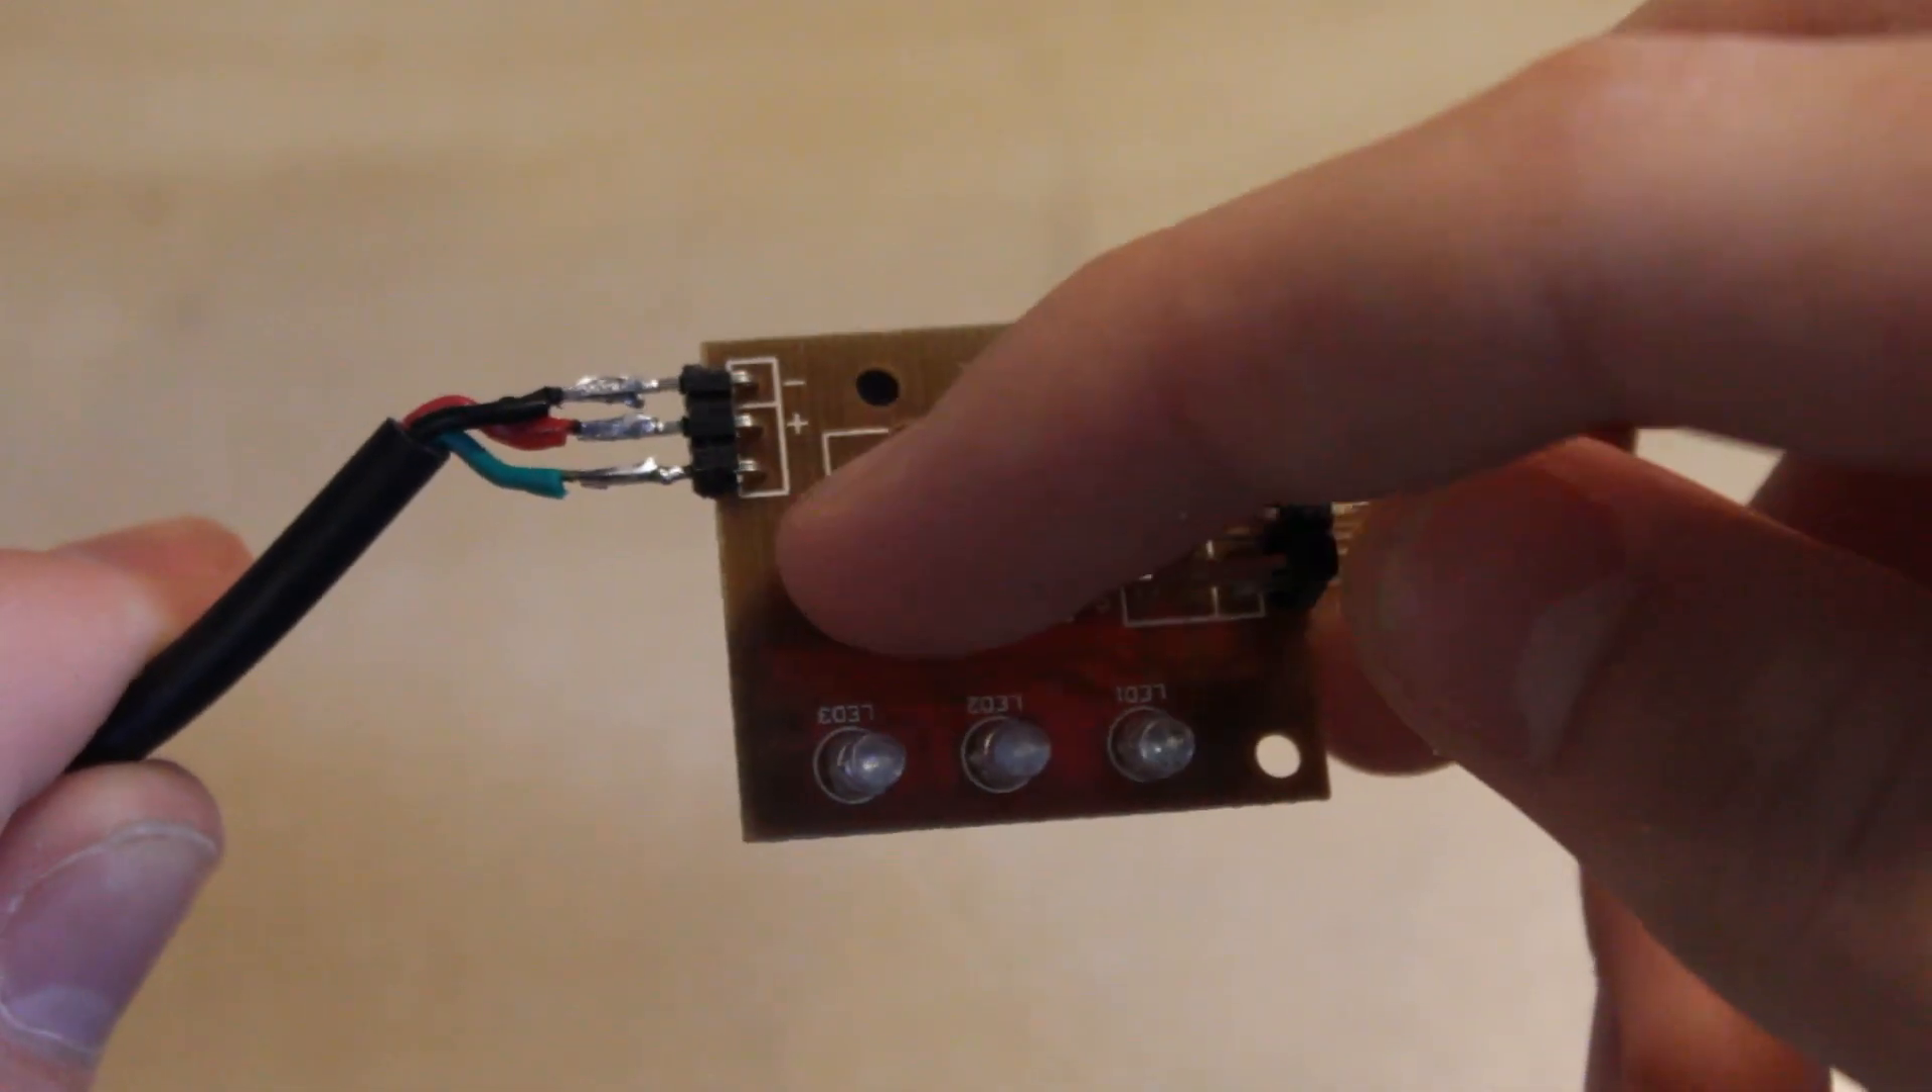I've now soldered up the throttle to the servo tester with the black wire going to the negative, the red wire going to the positive and the green wire going to the signal port.